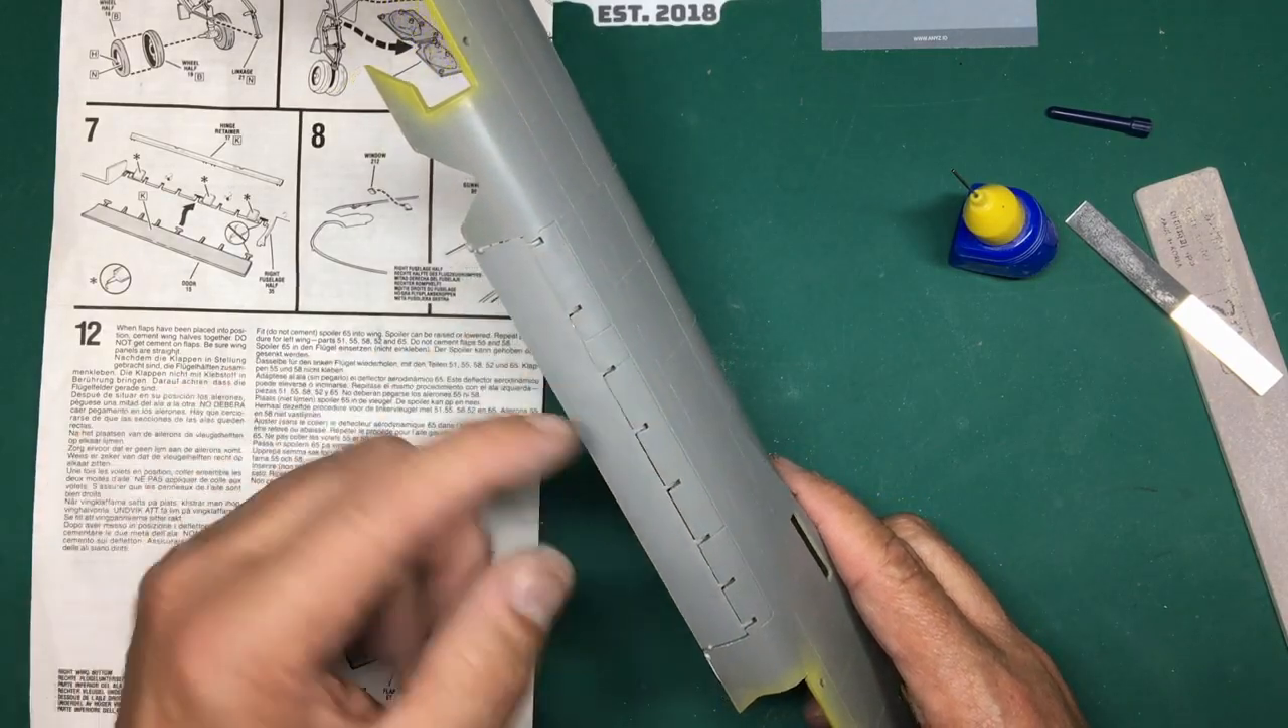You can see that with them actually working you've got some nasty gaps along there you've got some nasty hinge lines there.